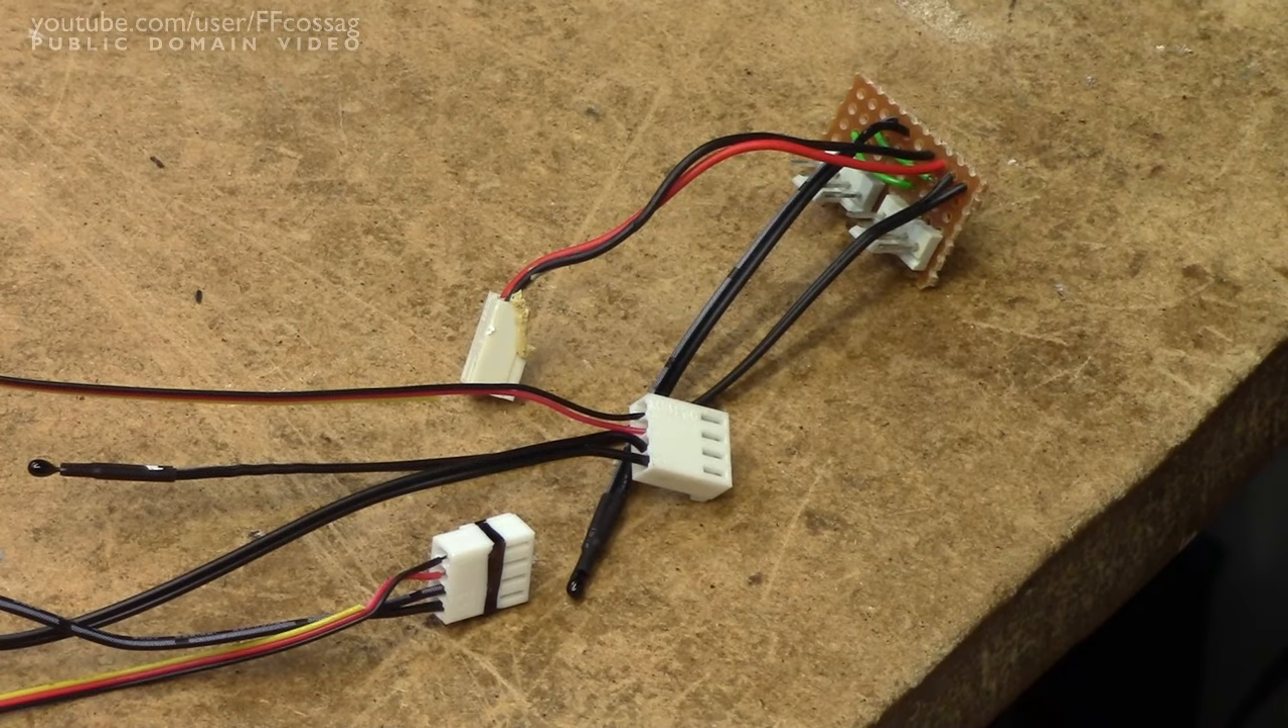There are the finished fan connectors and a little adapter plate to connect everything up.